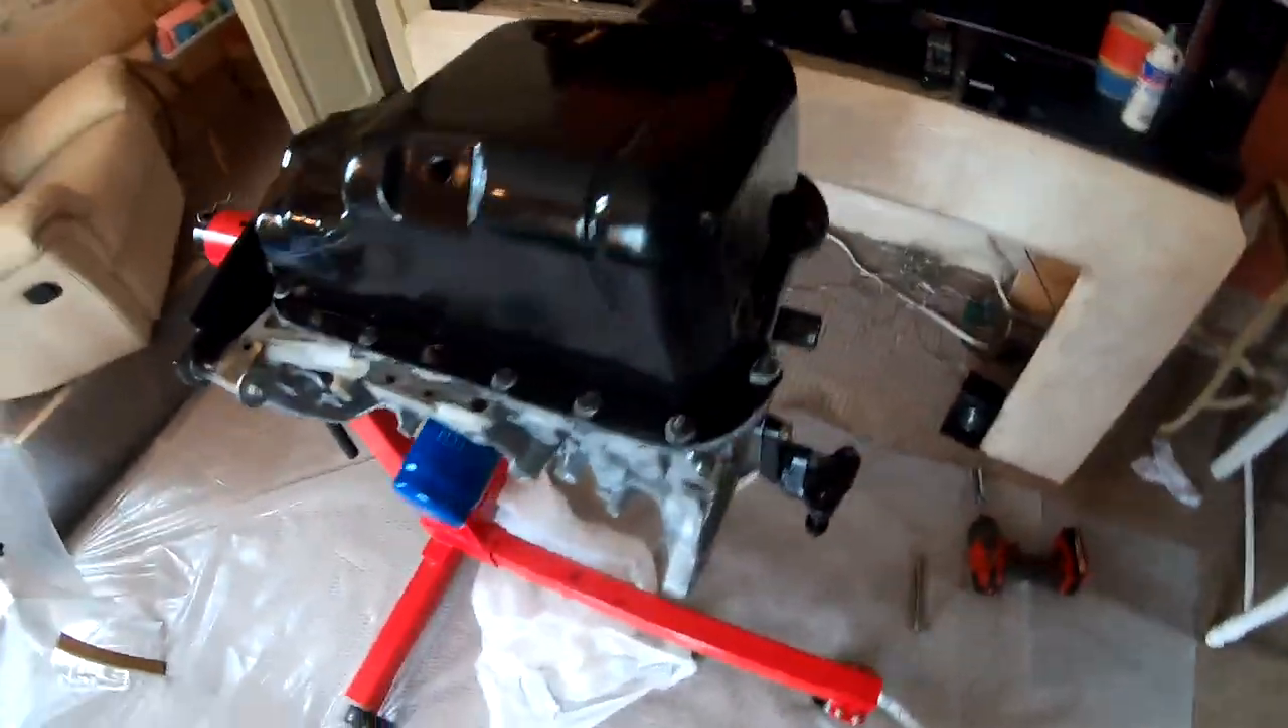Oil pan is on everything is torqued down to spec I double-checked it three times.